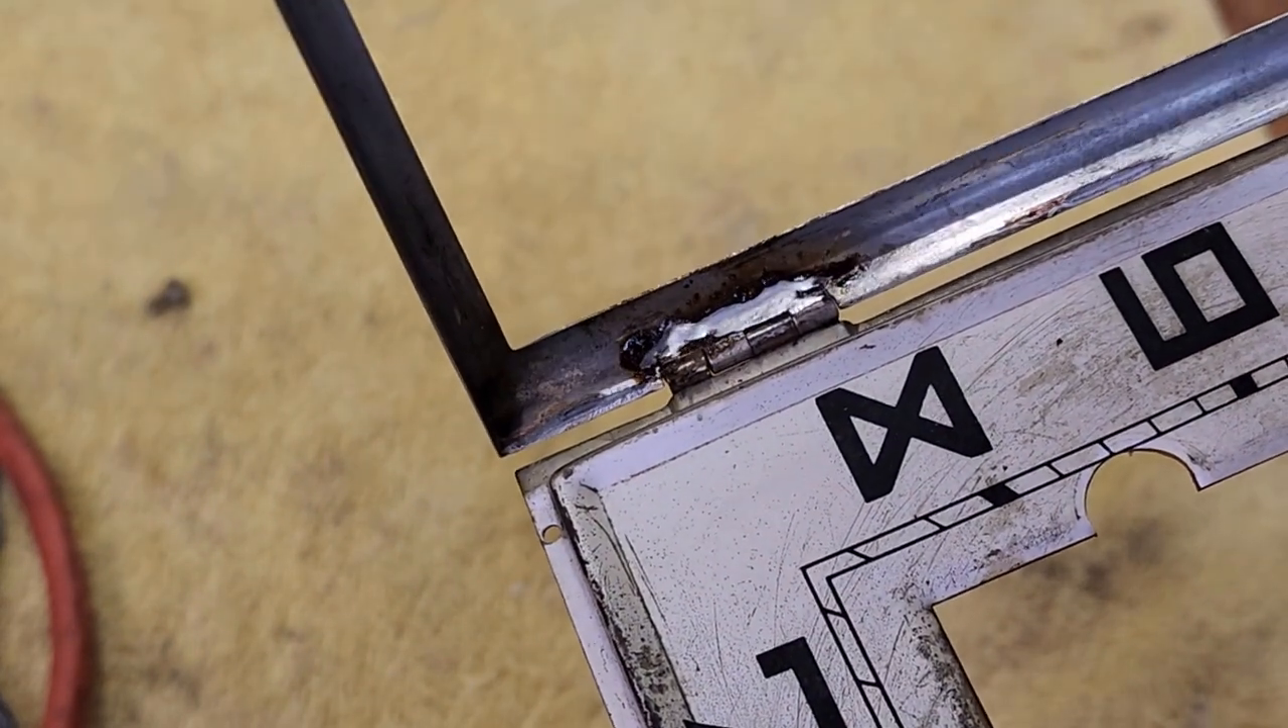And there we can see our soldered hinge. I just went over it again and it's very solid.